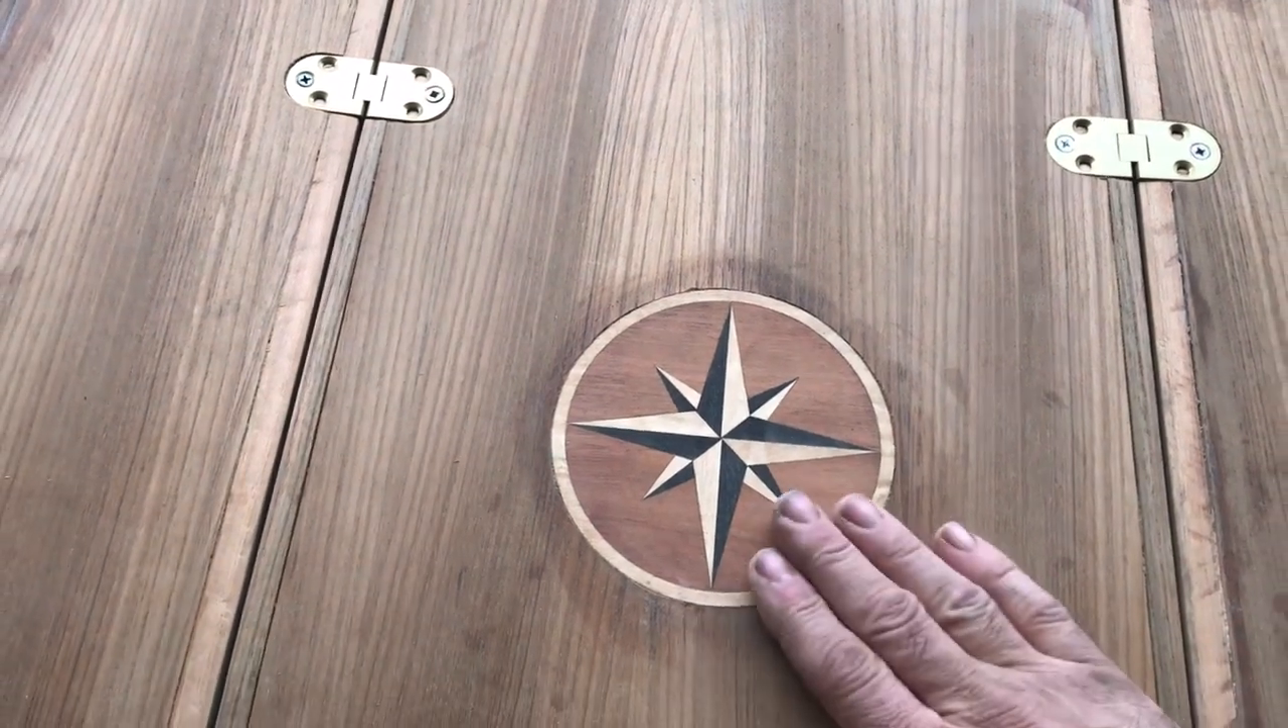No real gaps here in between the inlay and the veneer, the plywood.